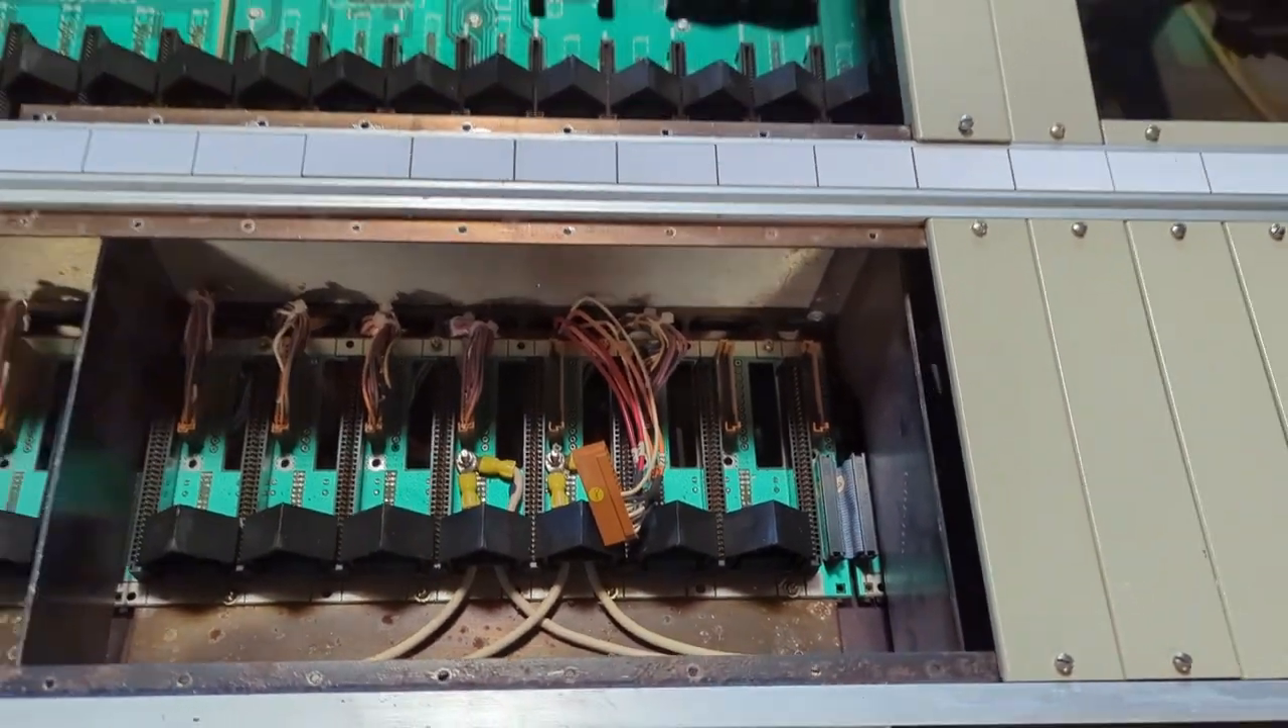So i've taken out quite a few of the modules.